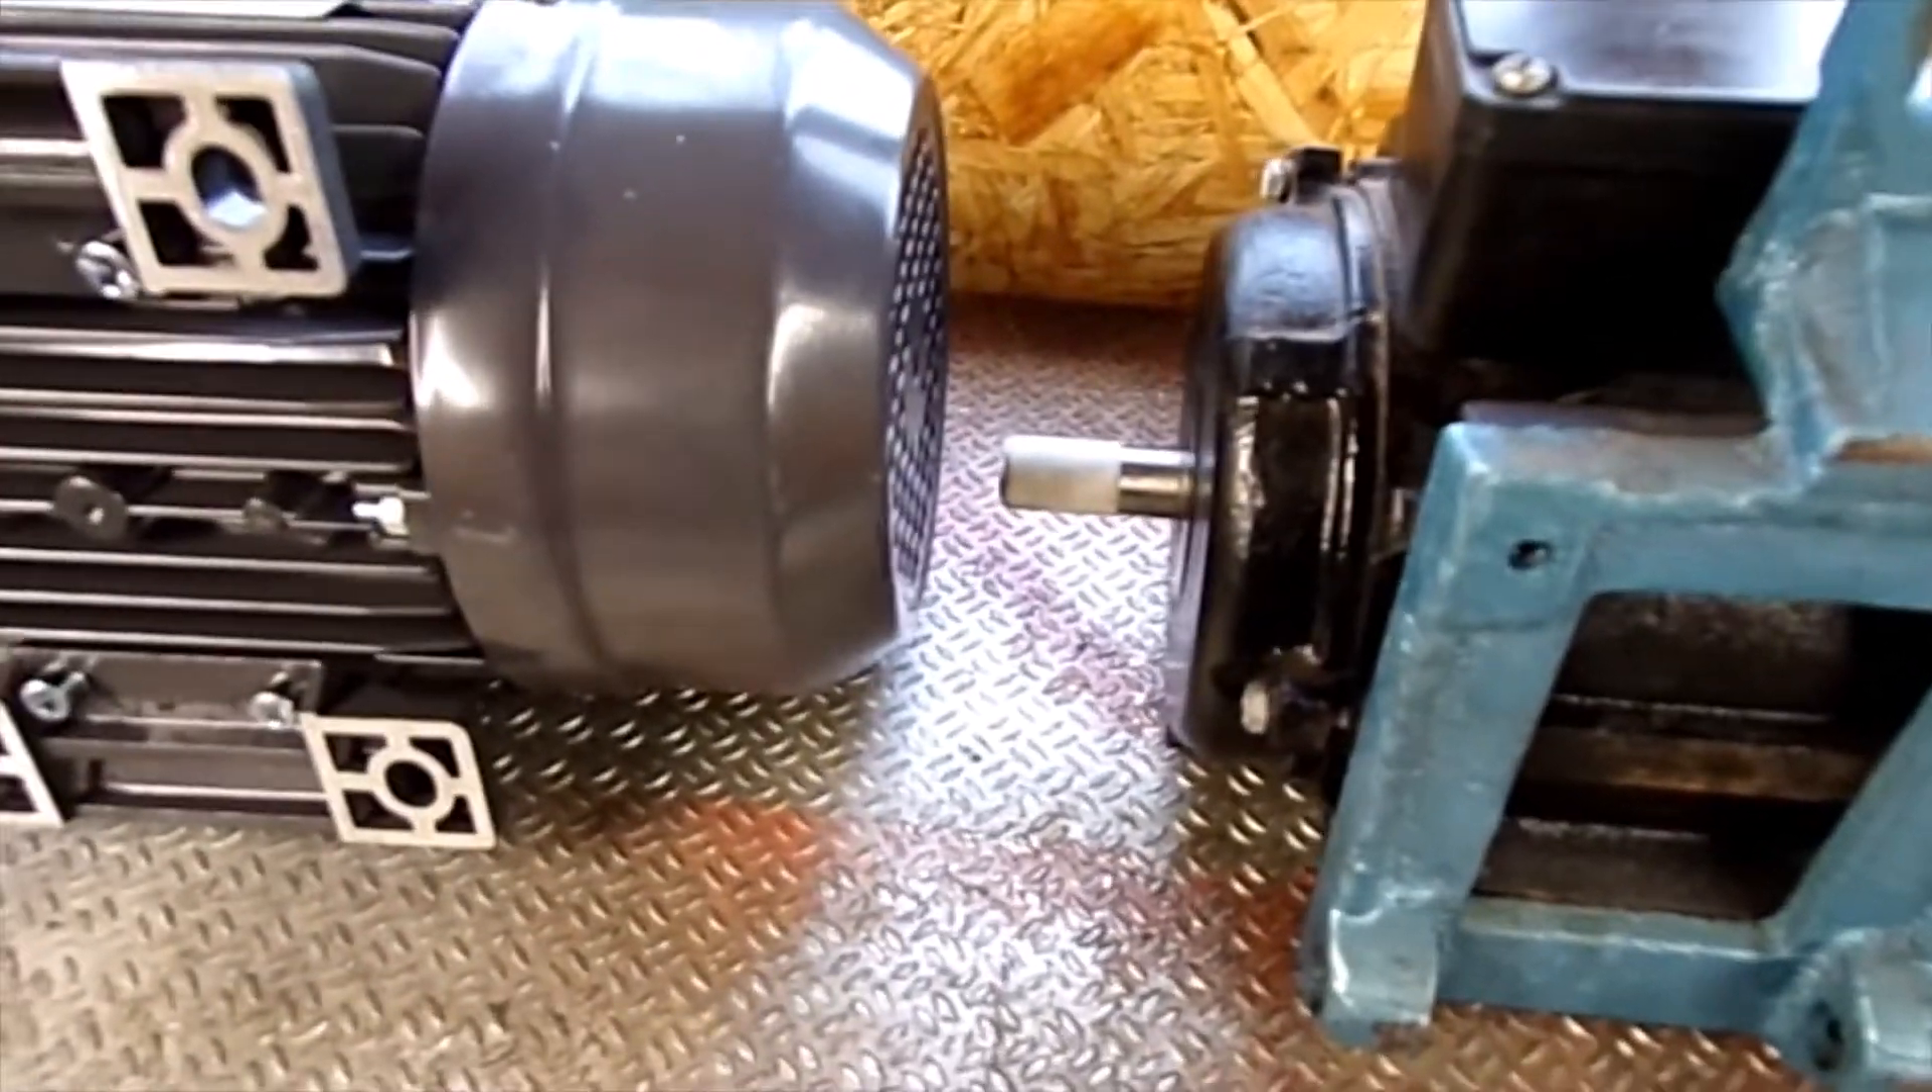Right, so, that's the old motor out.